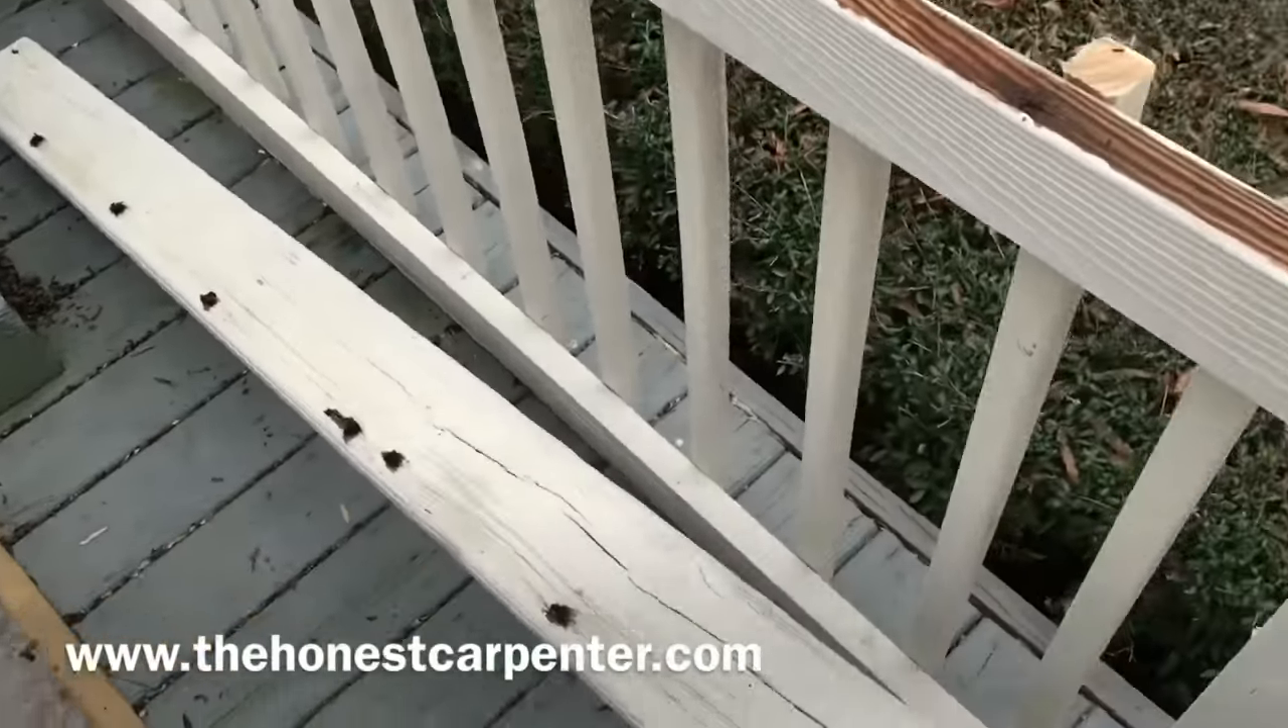But you just kind of do what you have to until you can get all the nails pulled out. And if a couple are left, you can eventually lever up the whole board and just pop out those last few like I've done here.